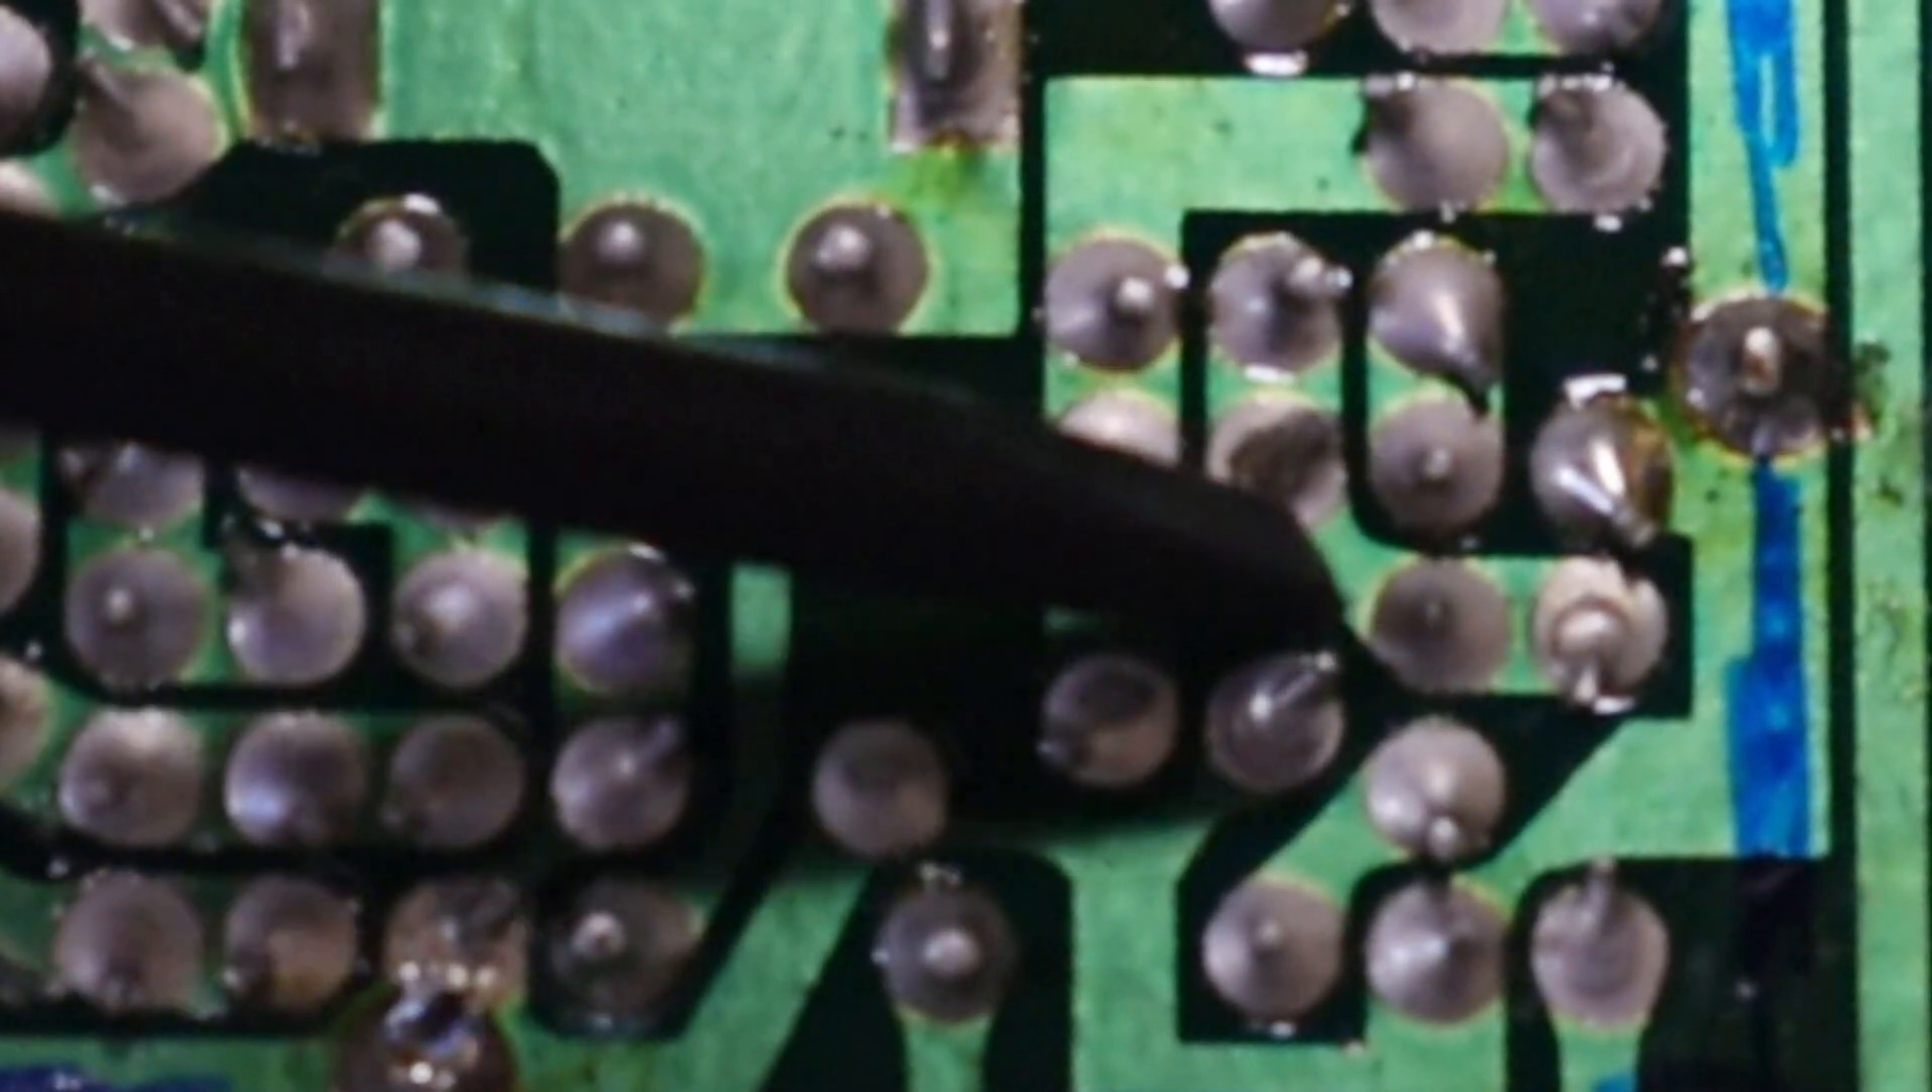The lead is protruding through the hole and has solder wetted to the lead.